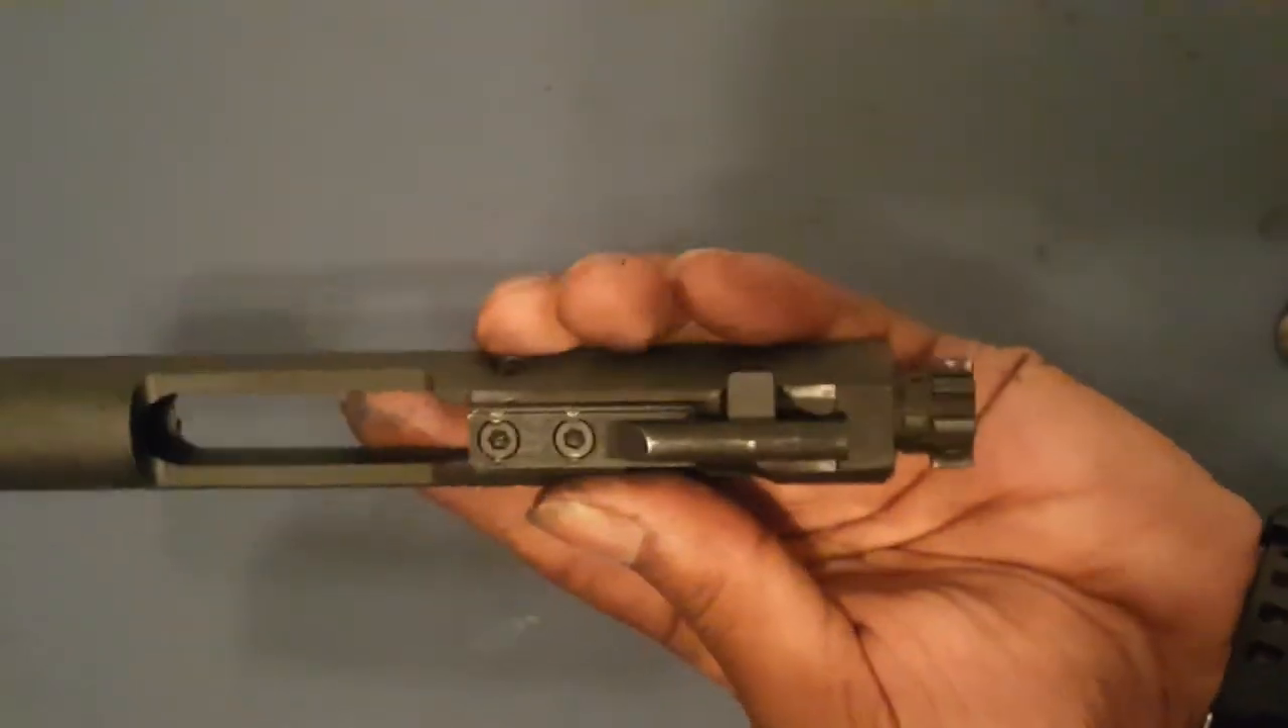Now your bolt carrier is properly put back together.